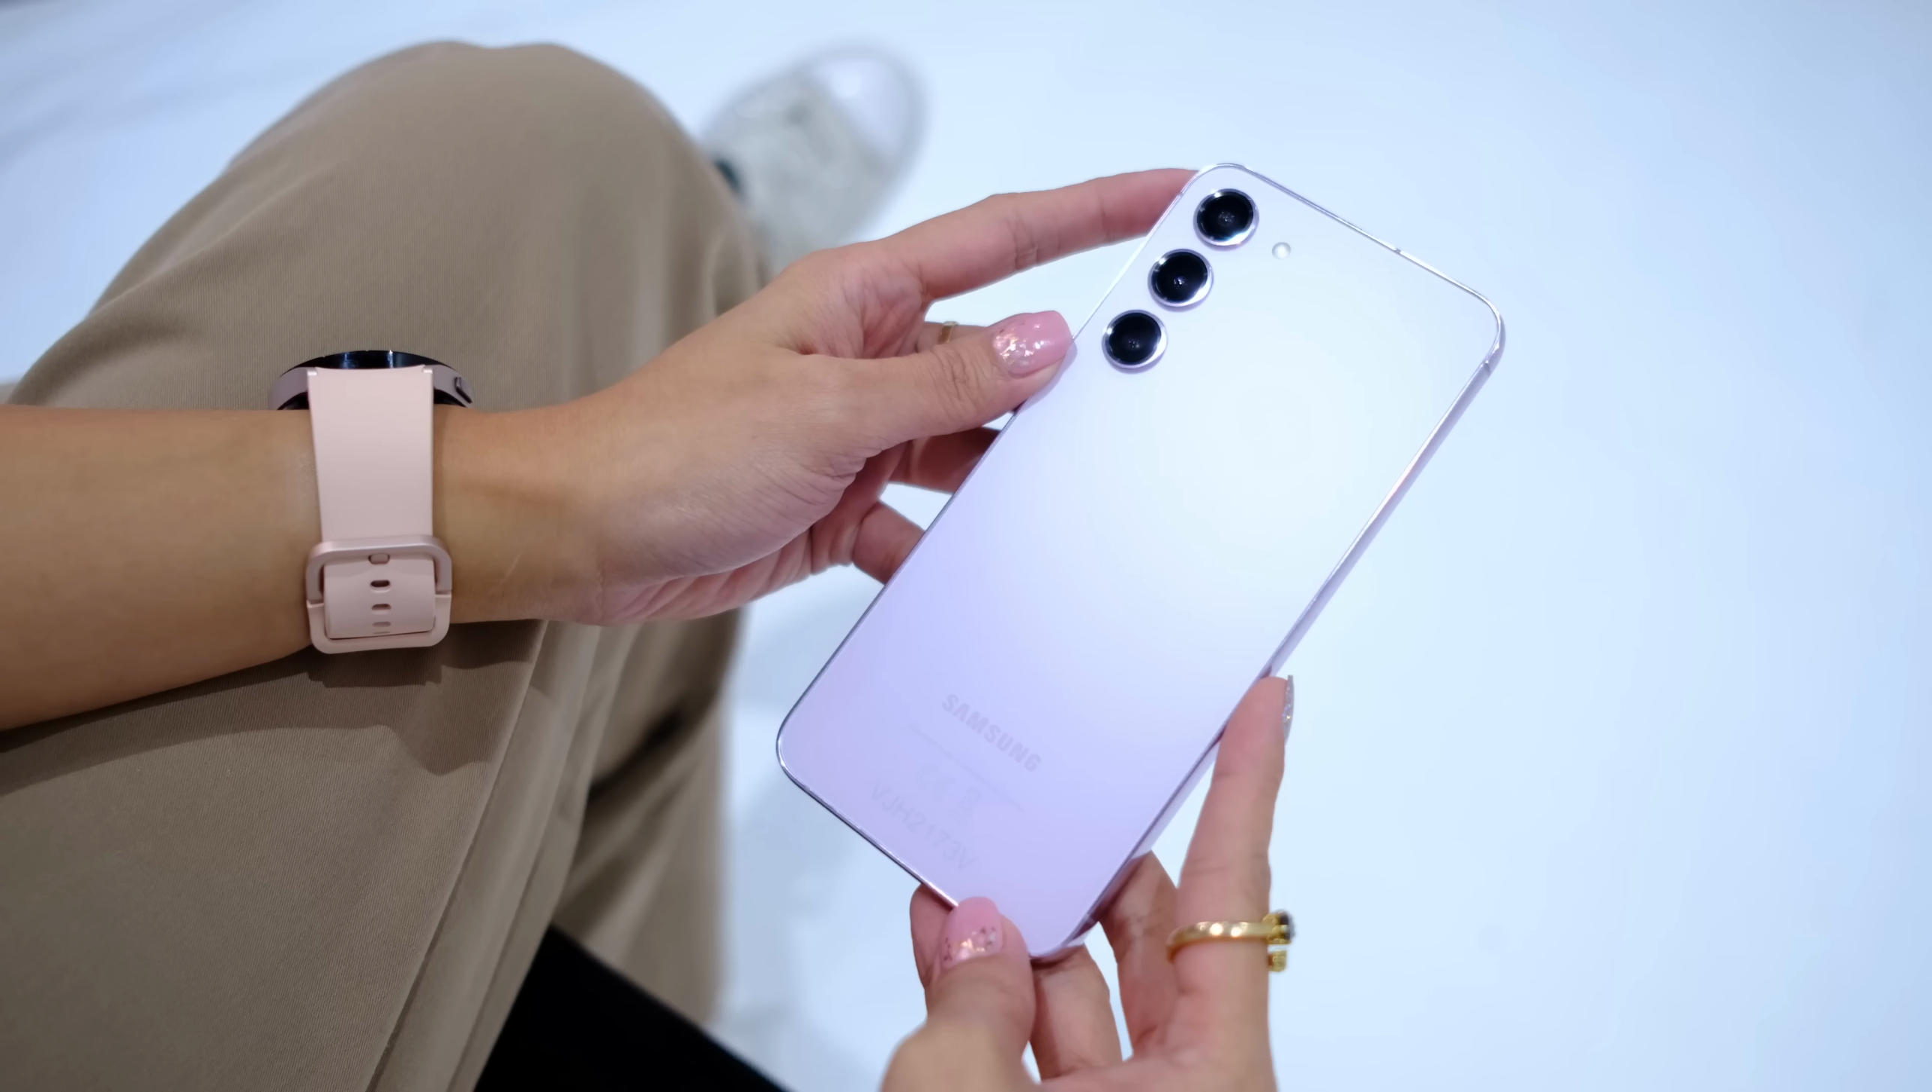We have the triple cam set up on the back there with a new design, and it's looking very sleek. Not completely flush, but very sleek.